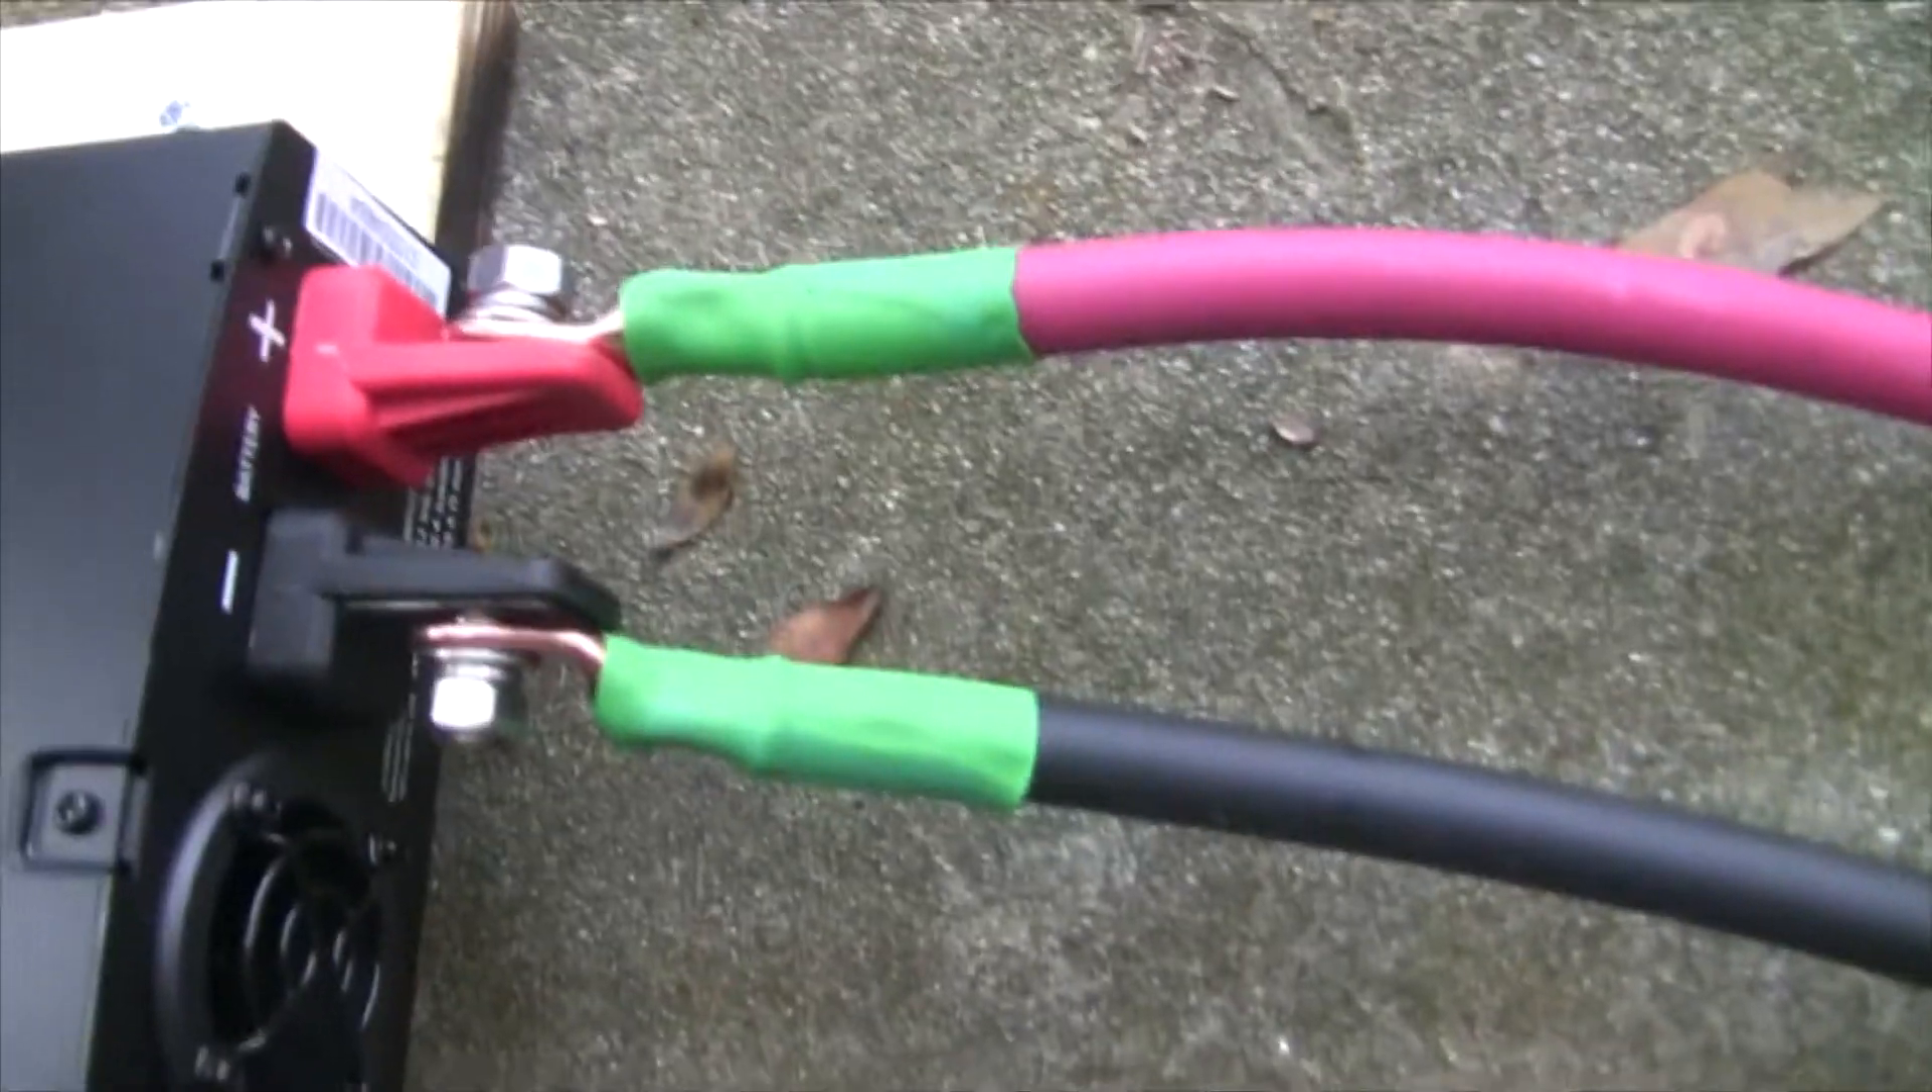These are zero size cables and you can see I've got lugs attached to the cables here.